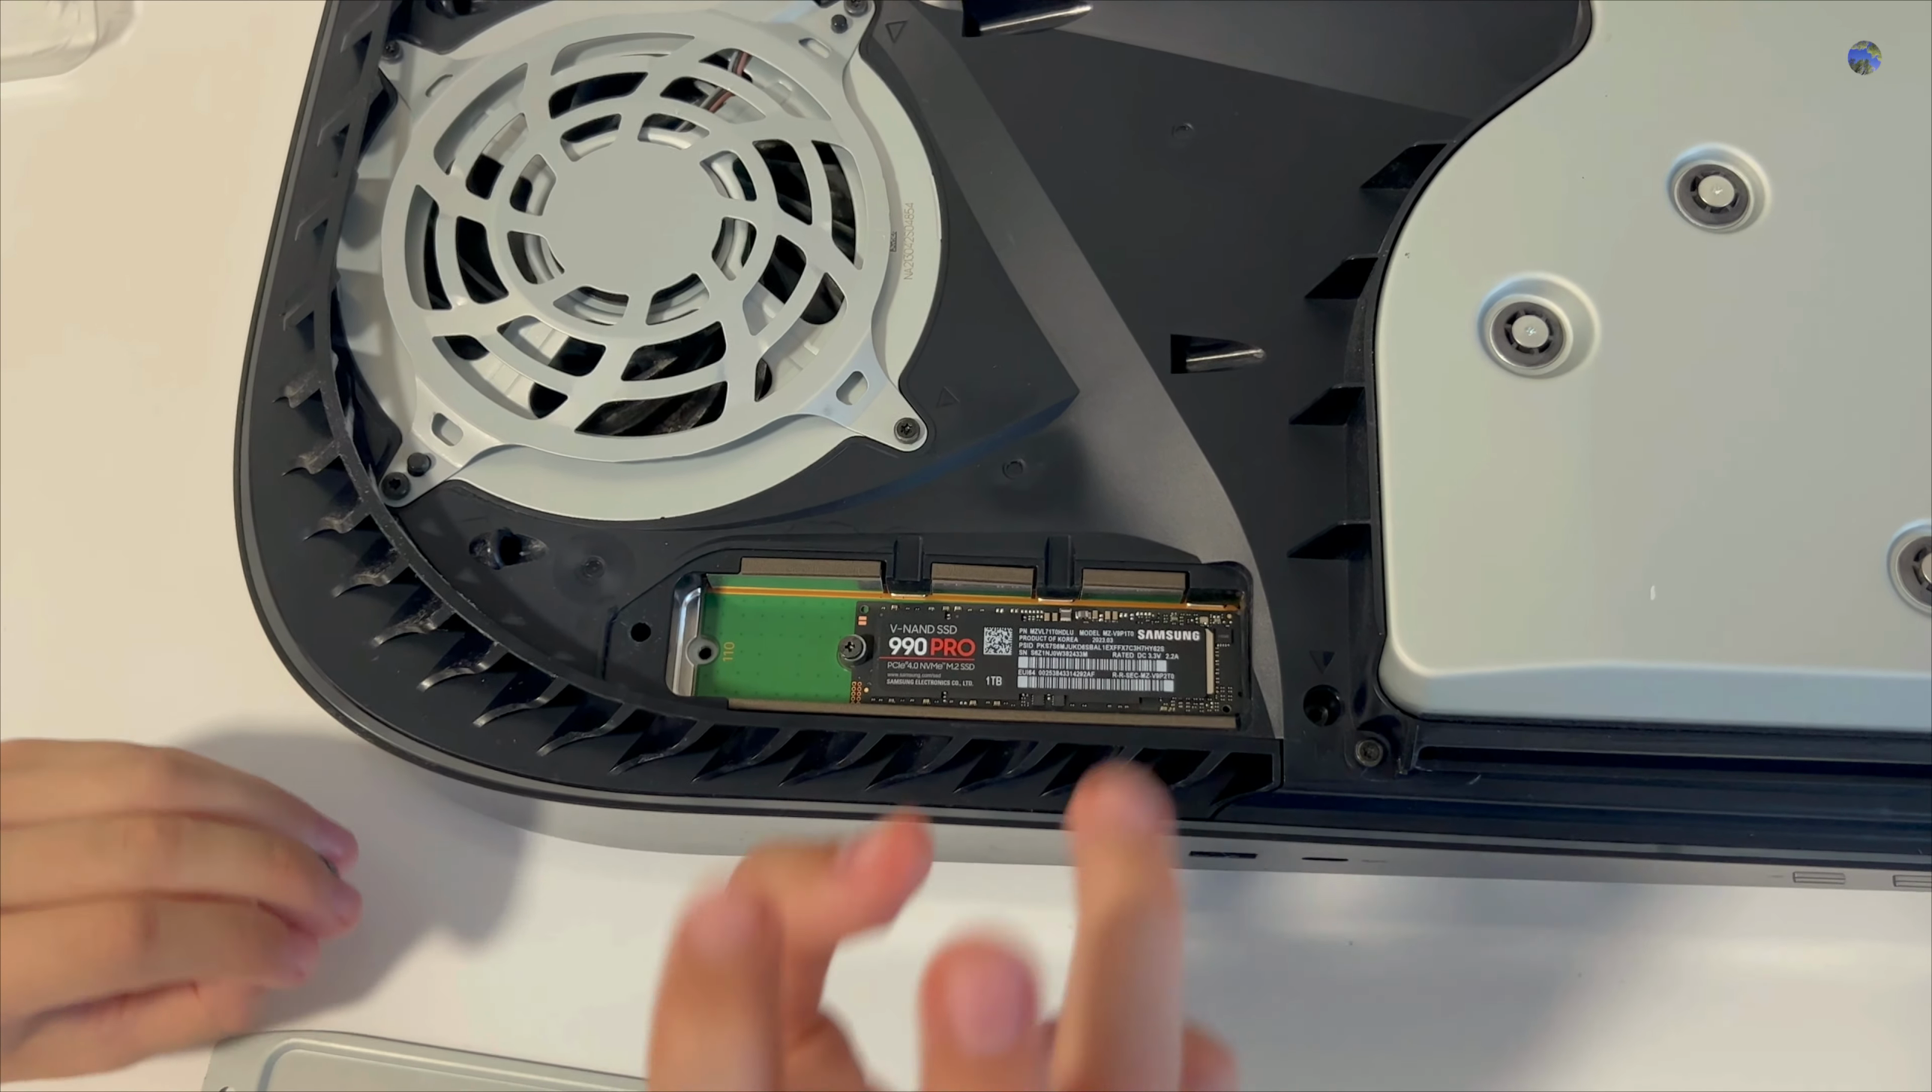Ok ragazzi, abbiamo messo il nostro carissimo disco Adesso è tutto pronto.